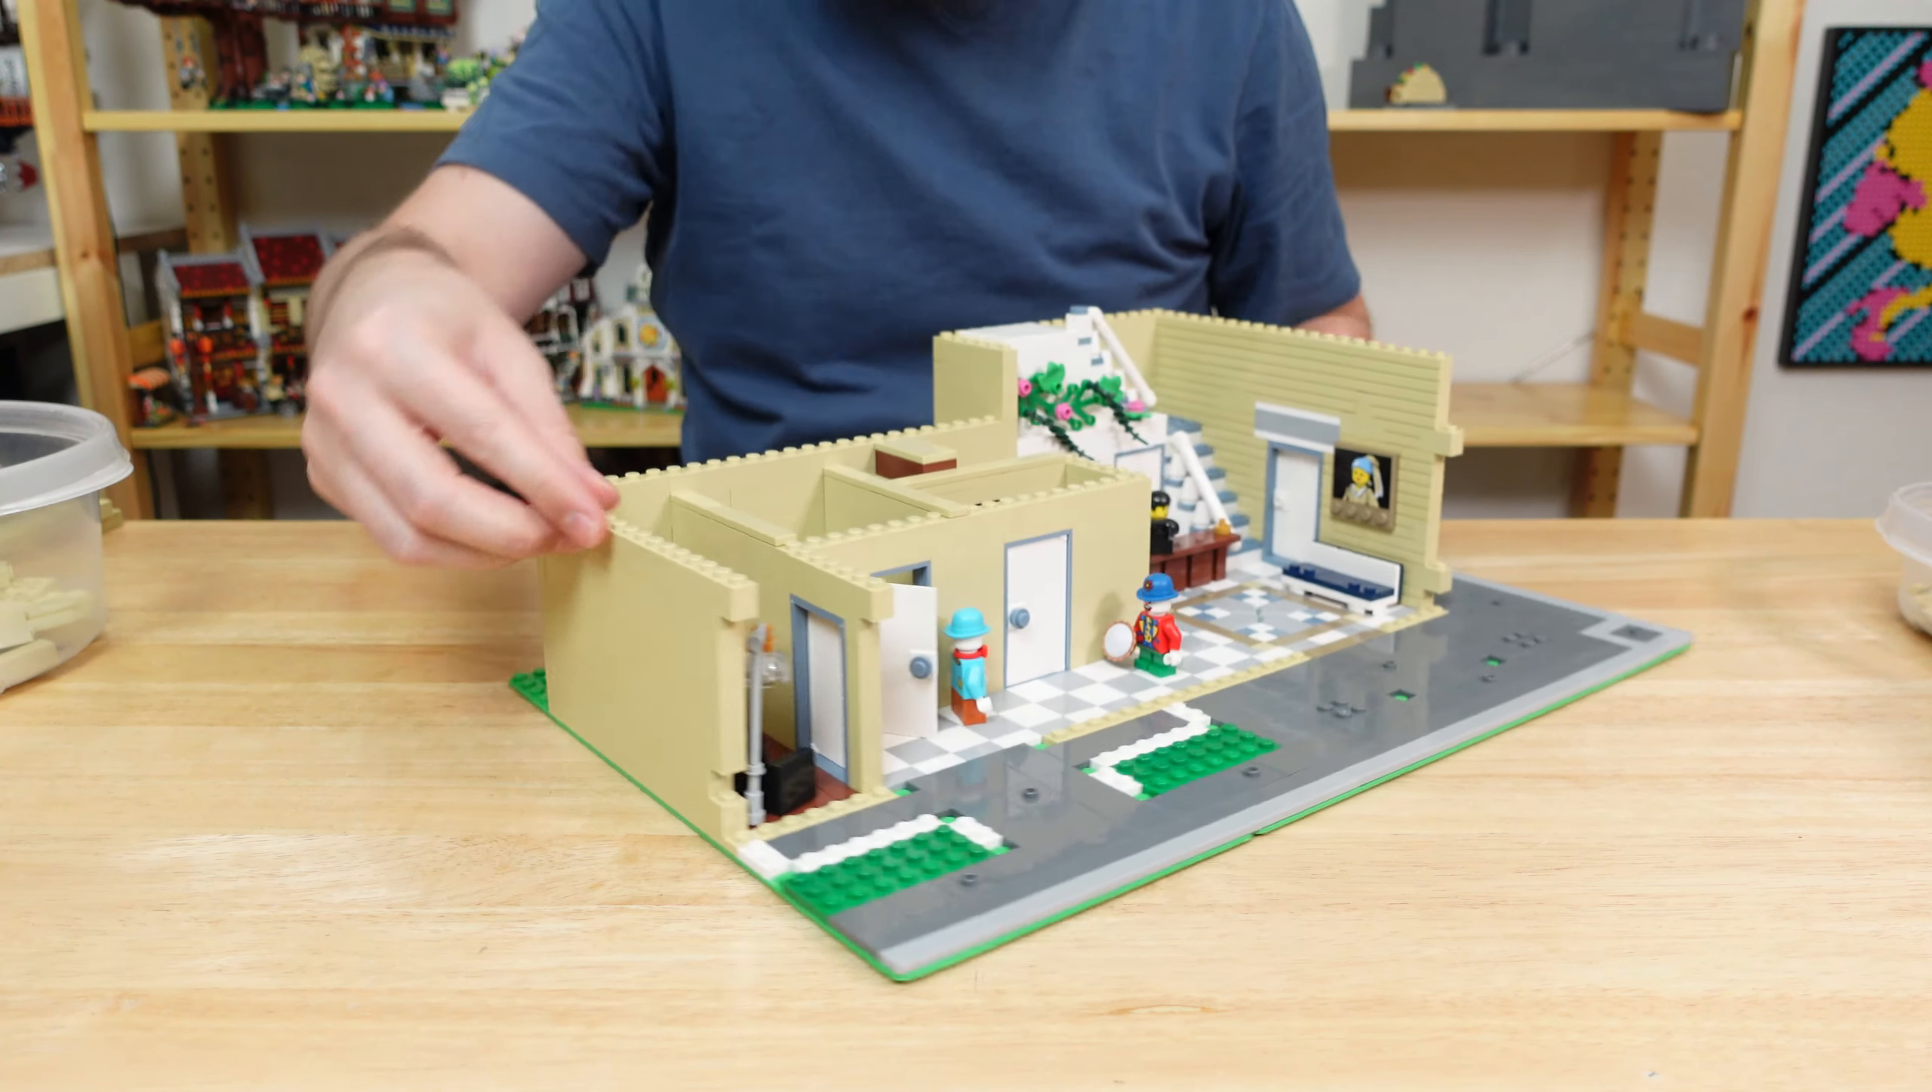And the first floor is pretty much done, except for the front wall.